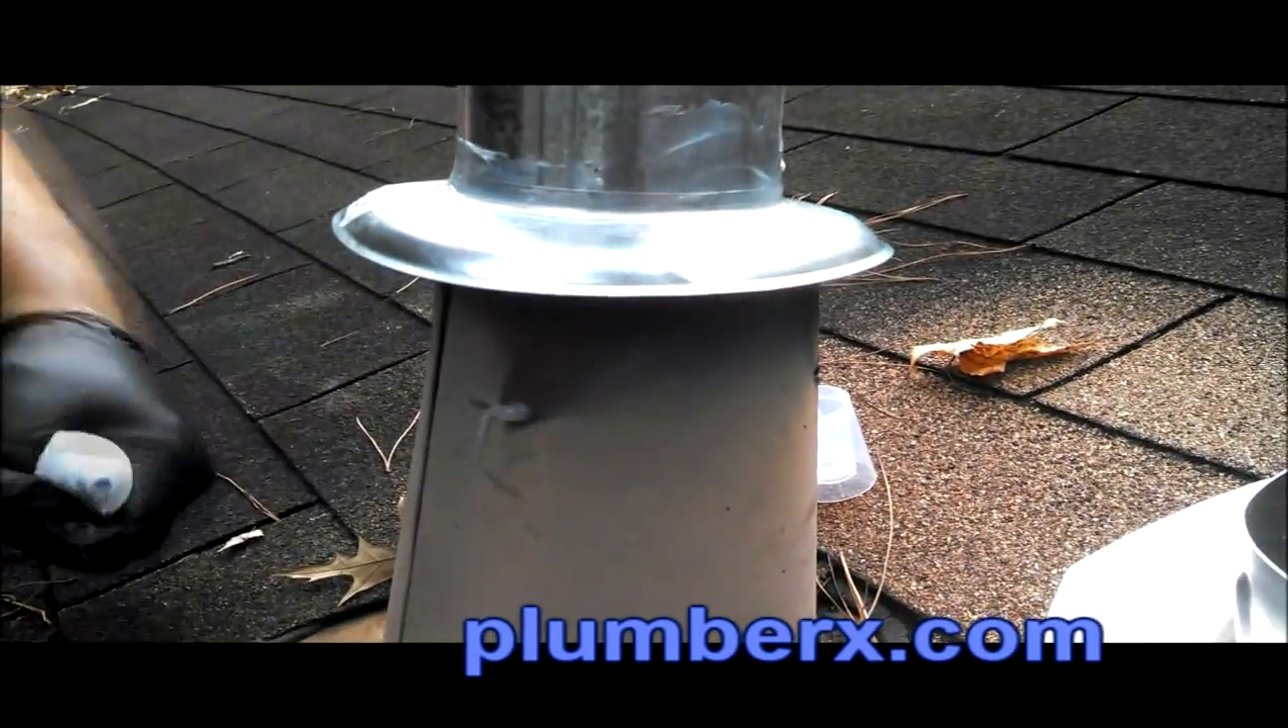And you can see that we slipped the storm collar on here.